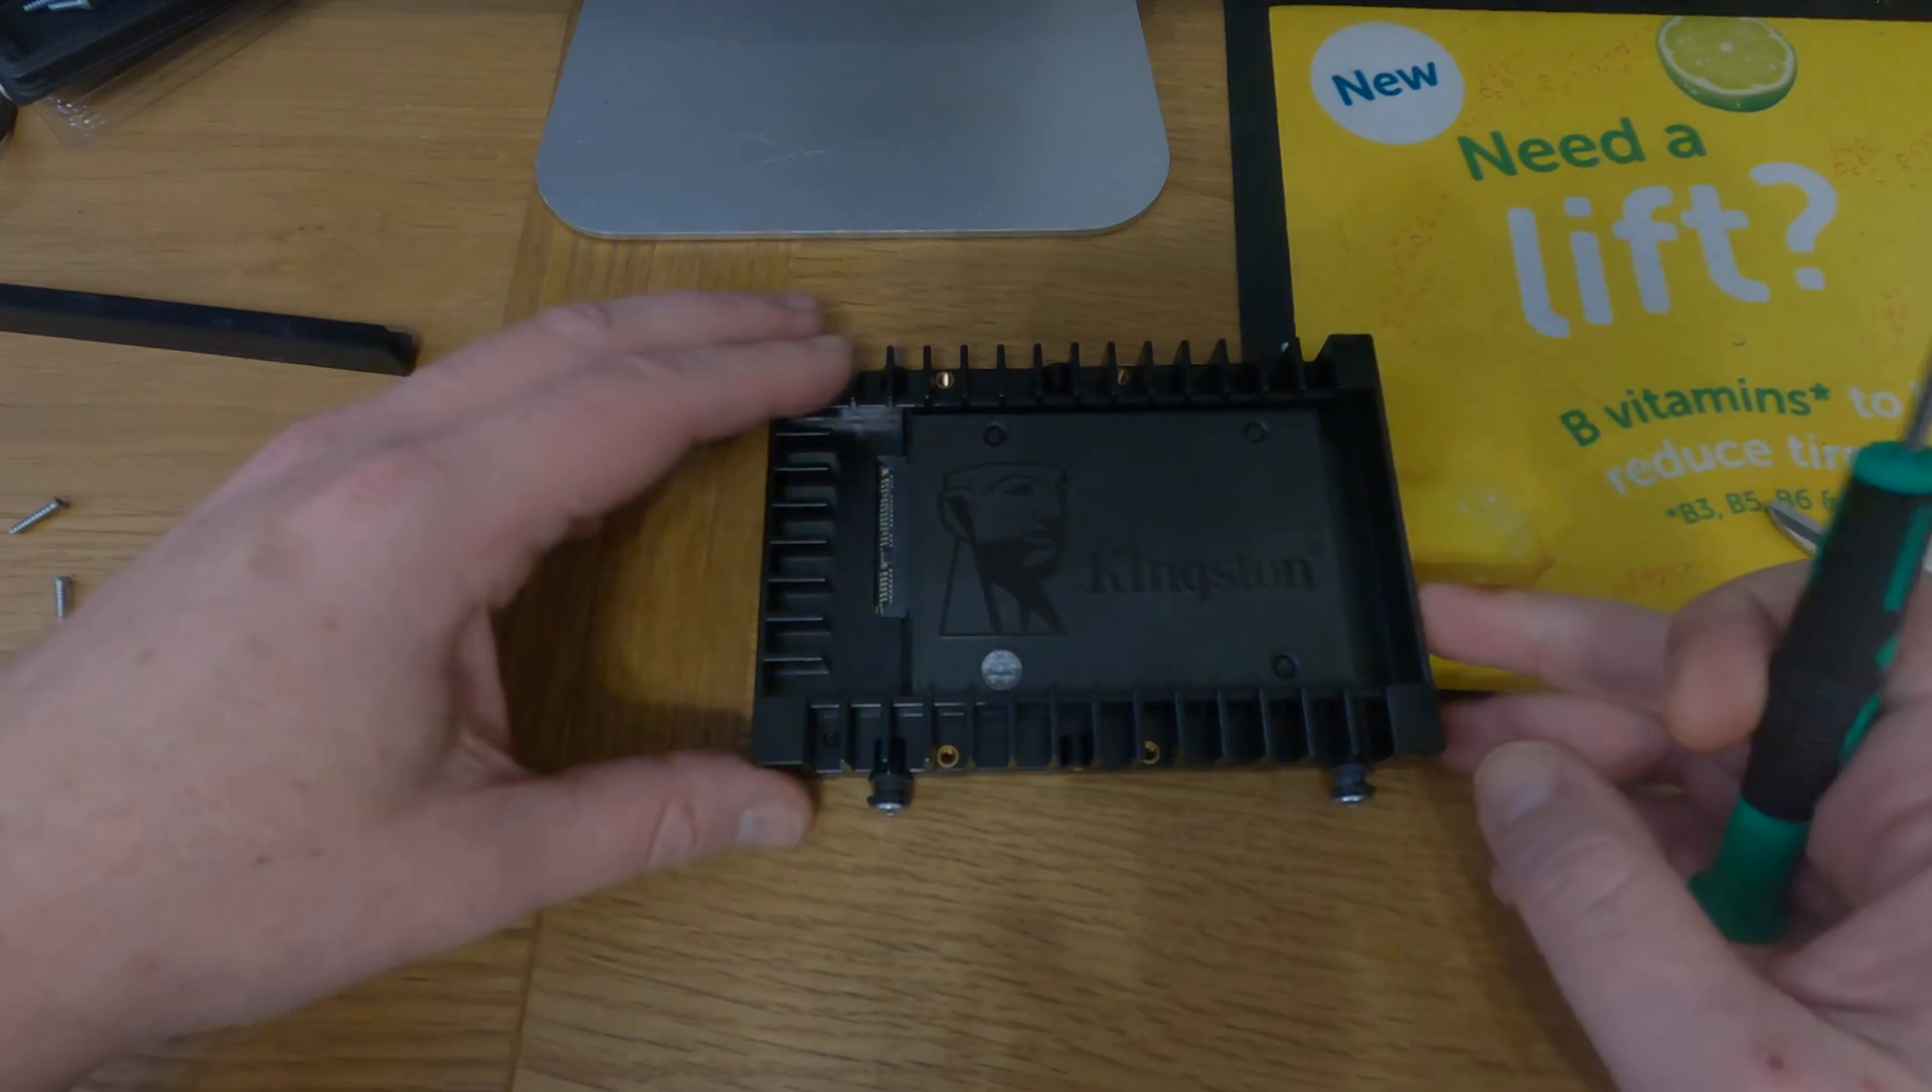Okay, so we have our SSD and the adapter tray all assembled now.